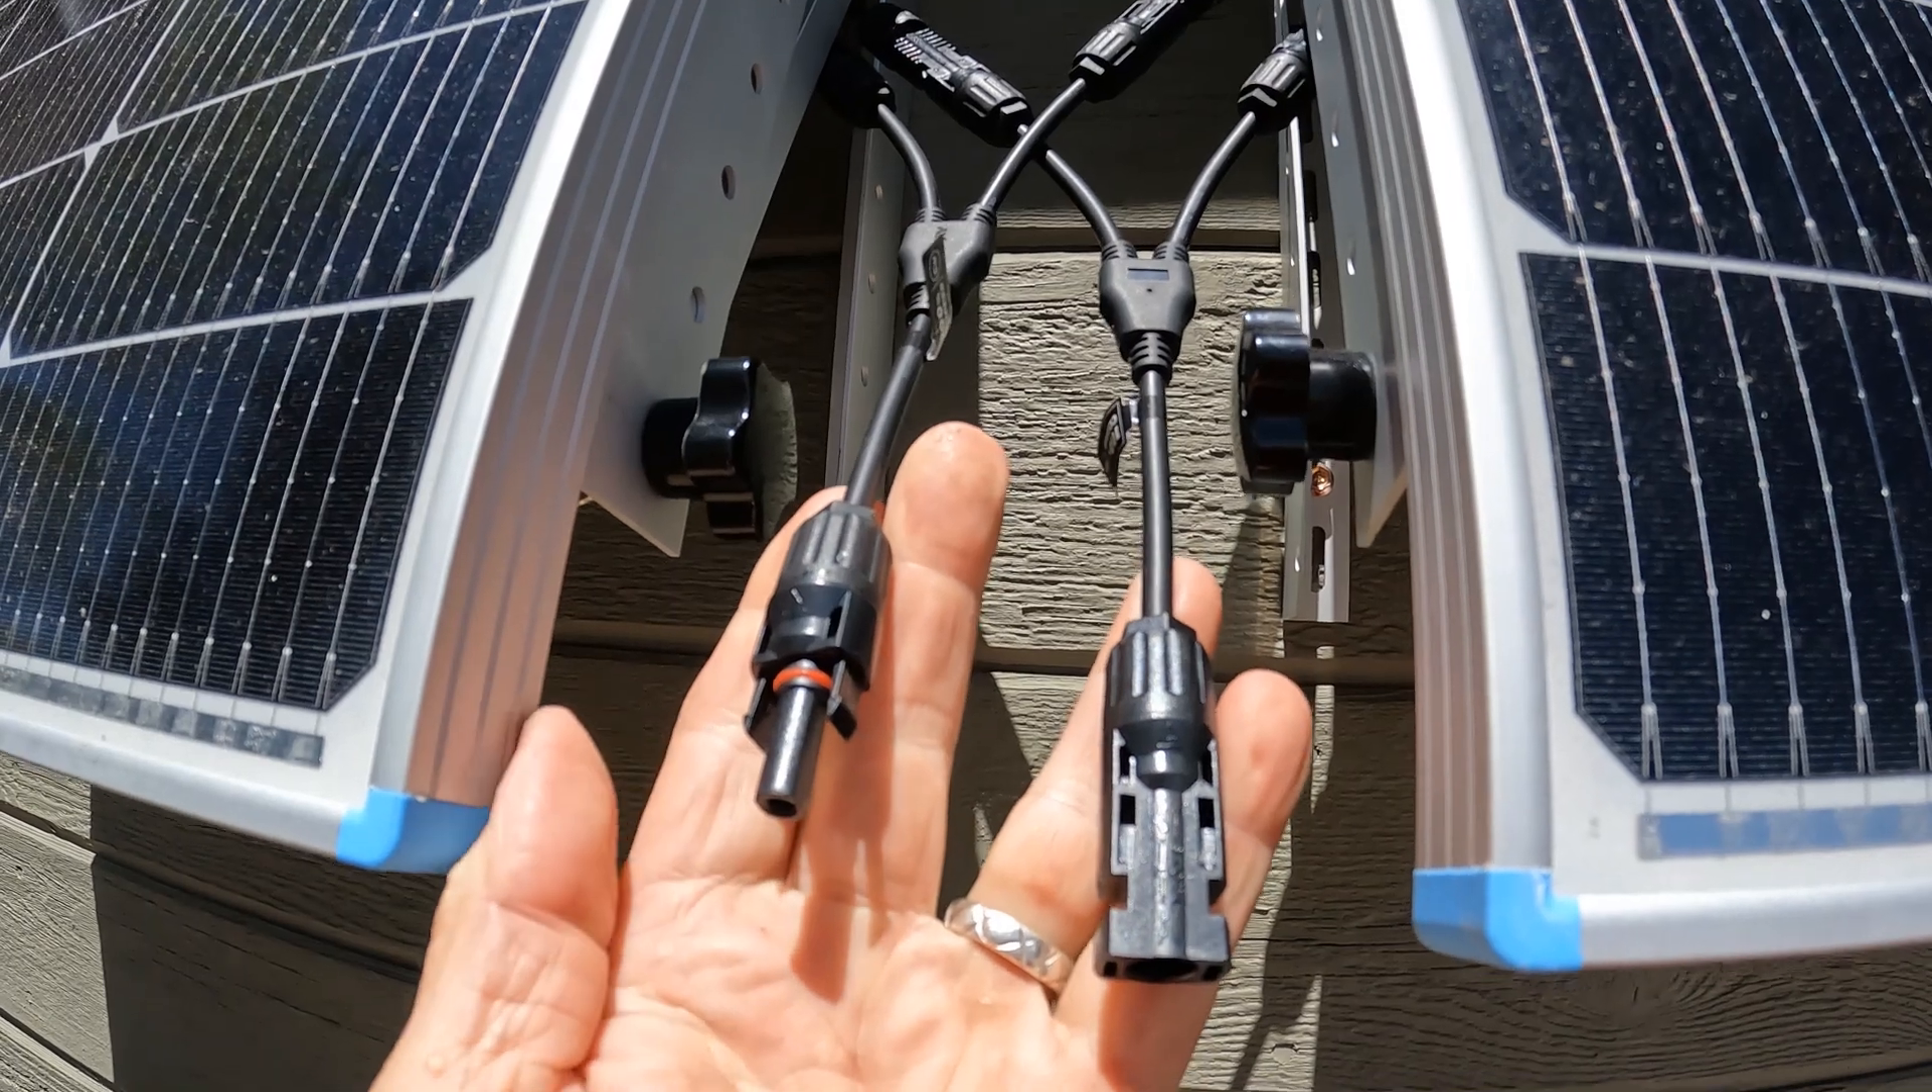This is what you end up with, four wires into two, and it looks something like this, and then you just plug your main leads into these.